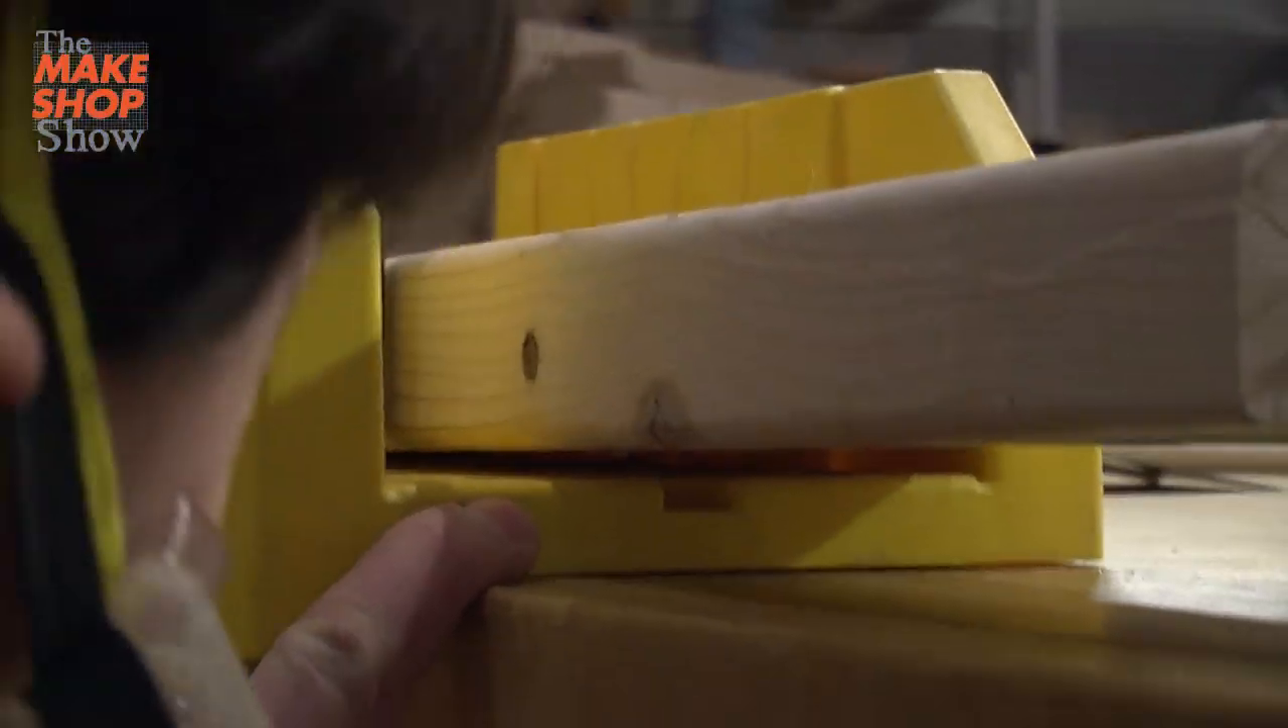Look at this end of the wood. You'll see that this end is lifted up off of the miter box, isn't it?